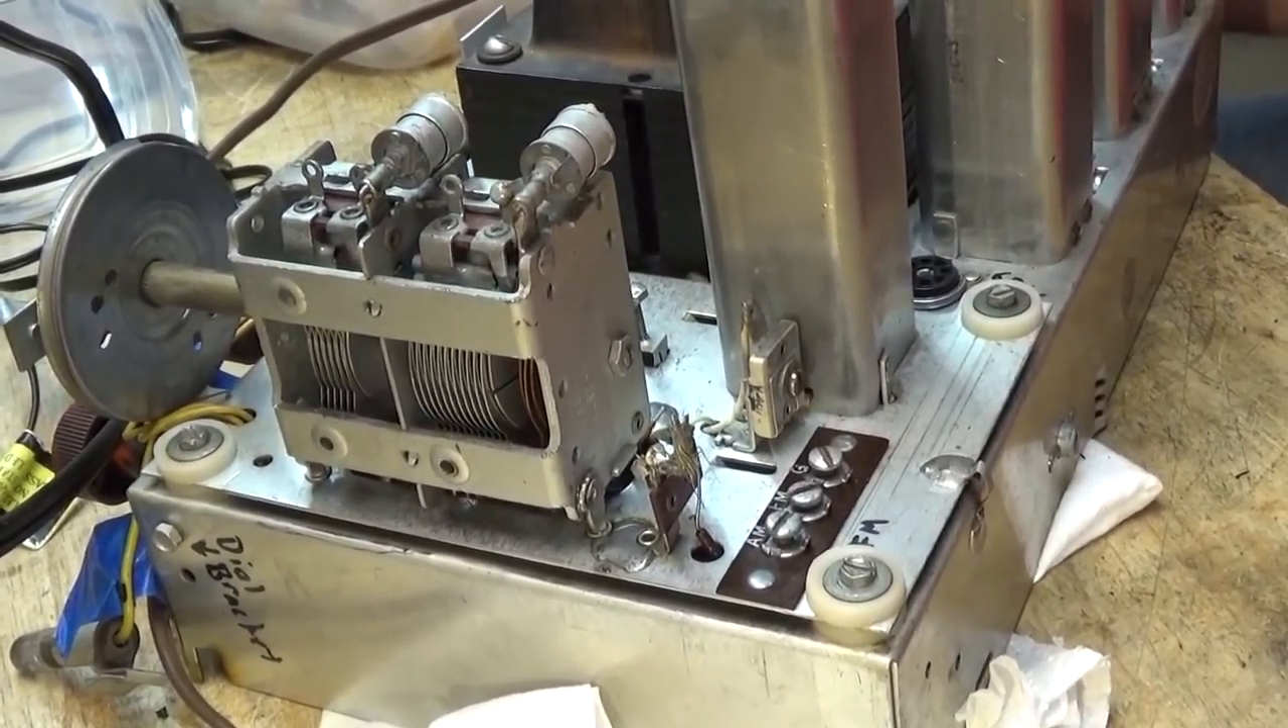All right four new chassis grommets installed that job's done.